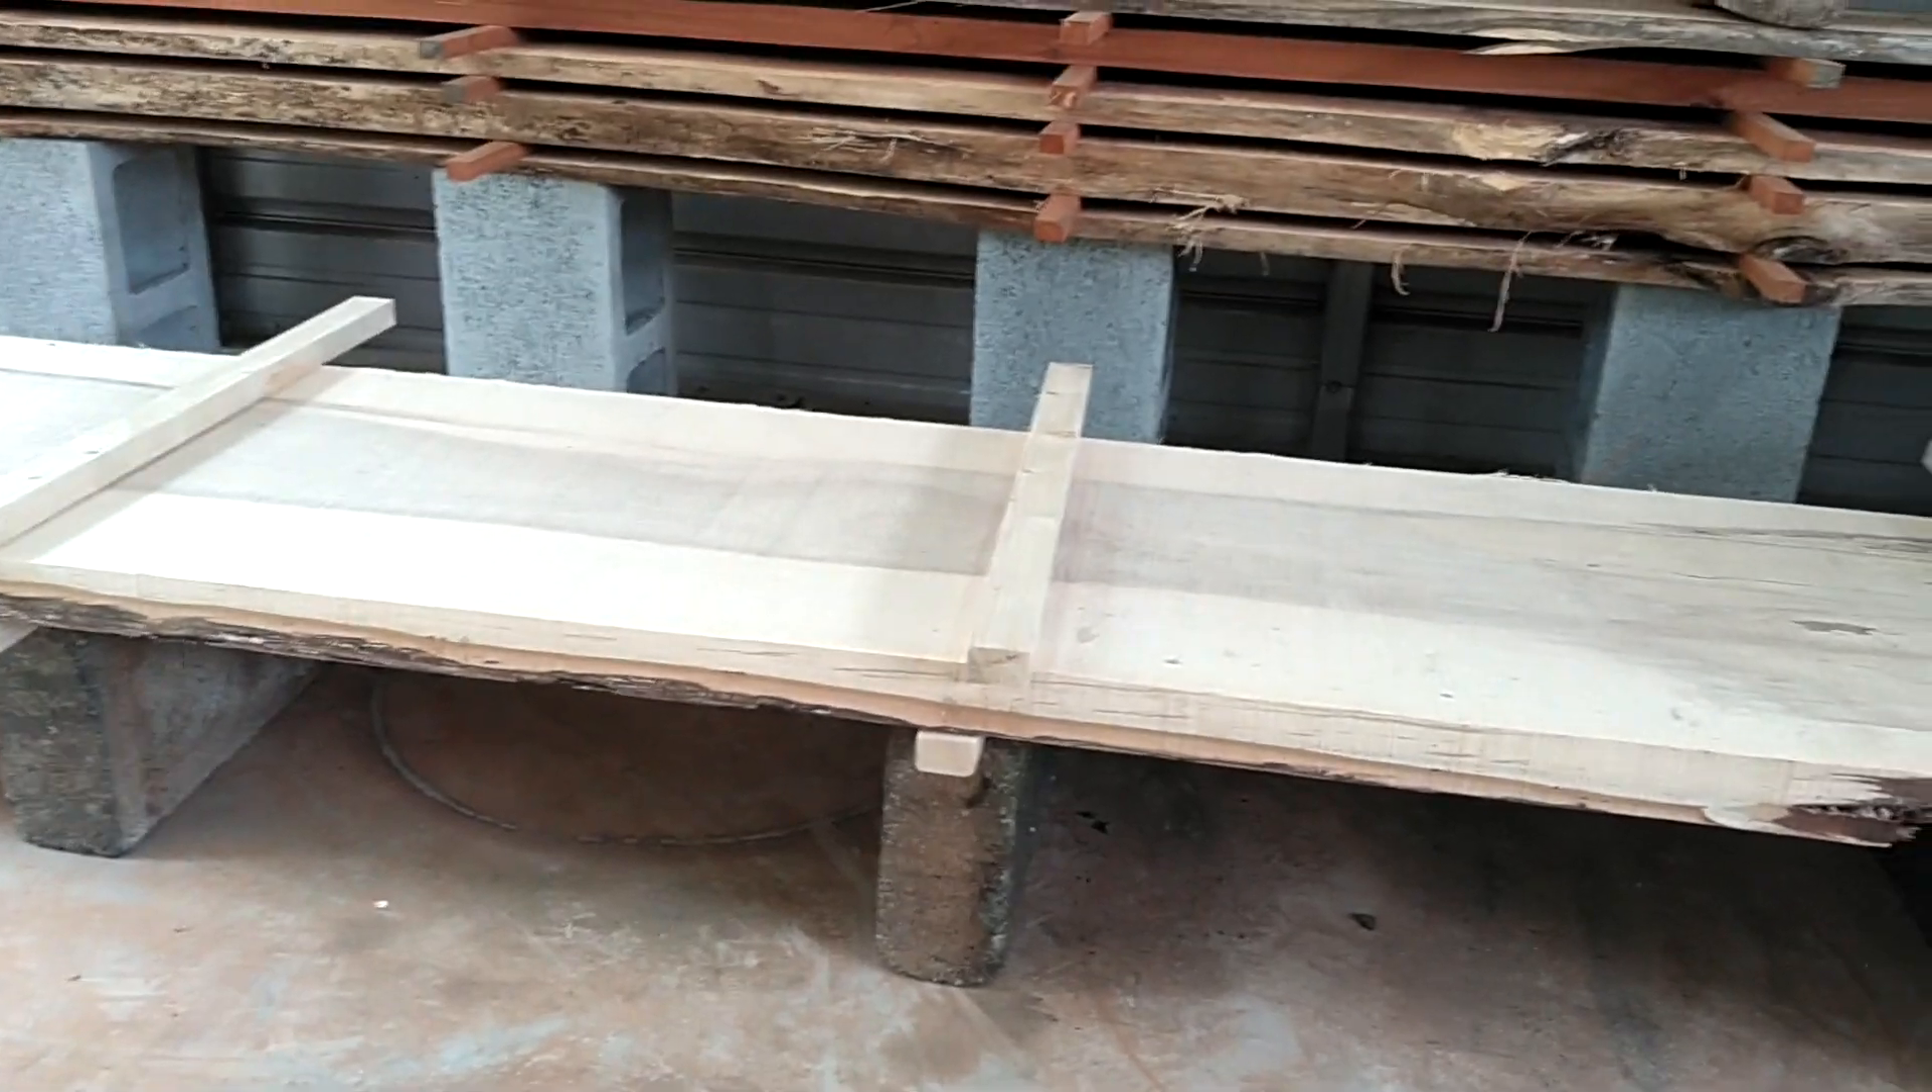And I have another set of stickers sitting on top waiting for the second slab.